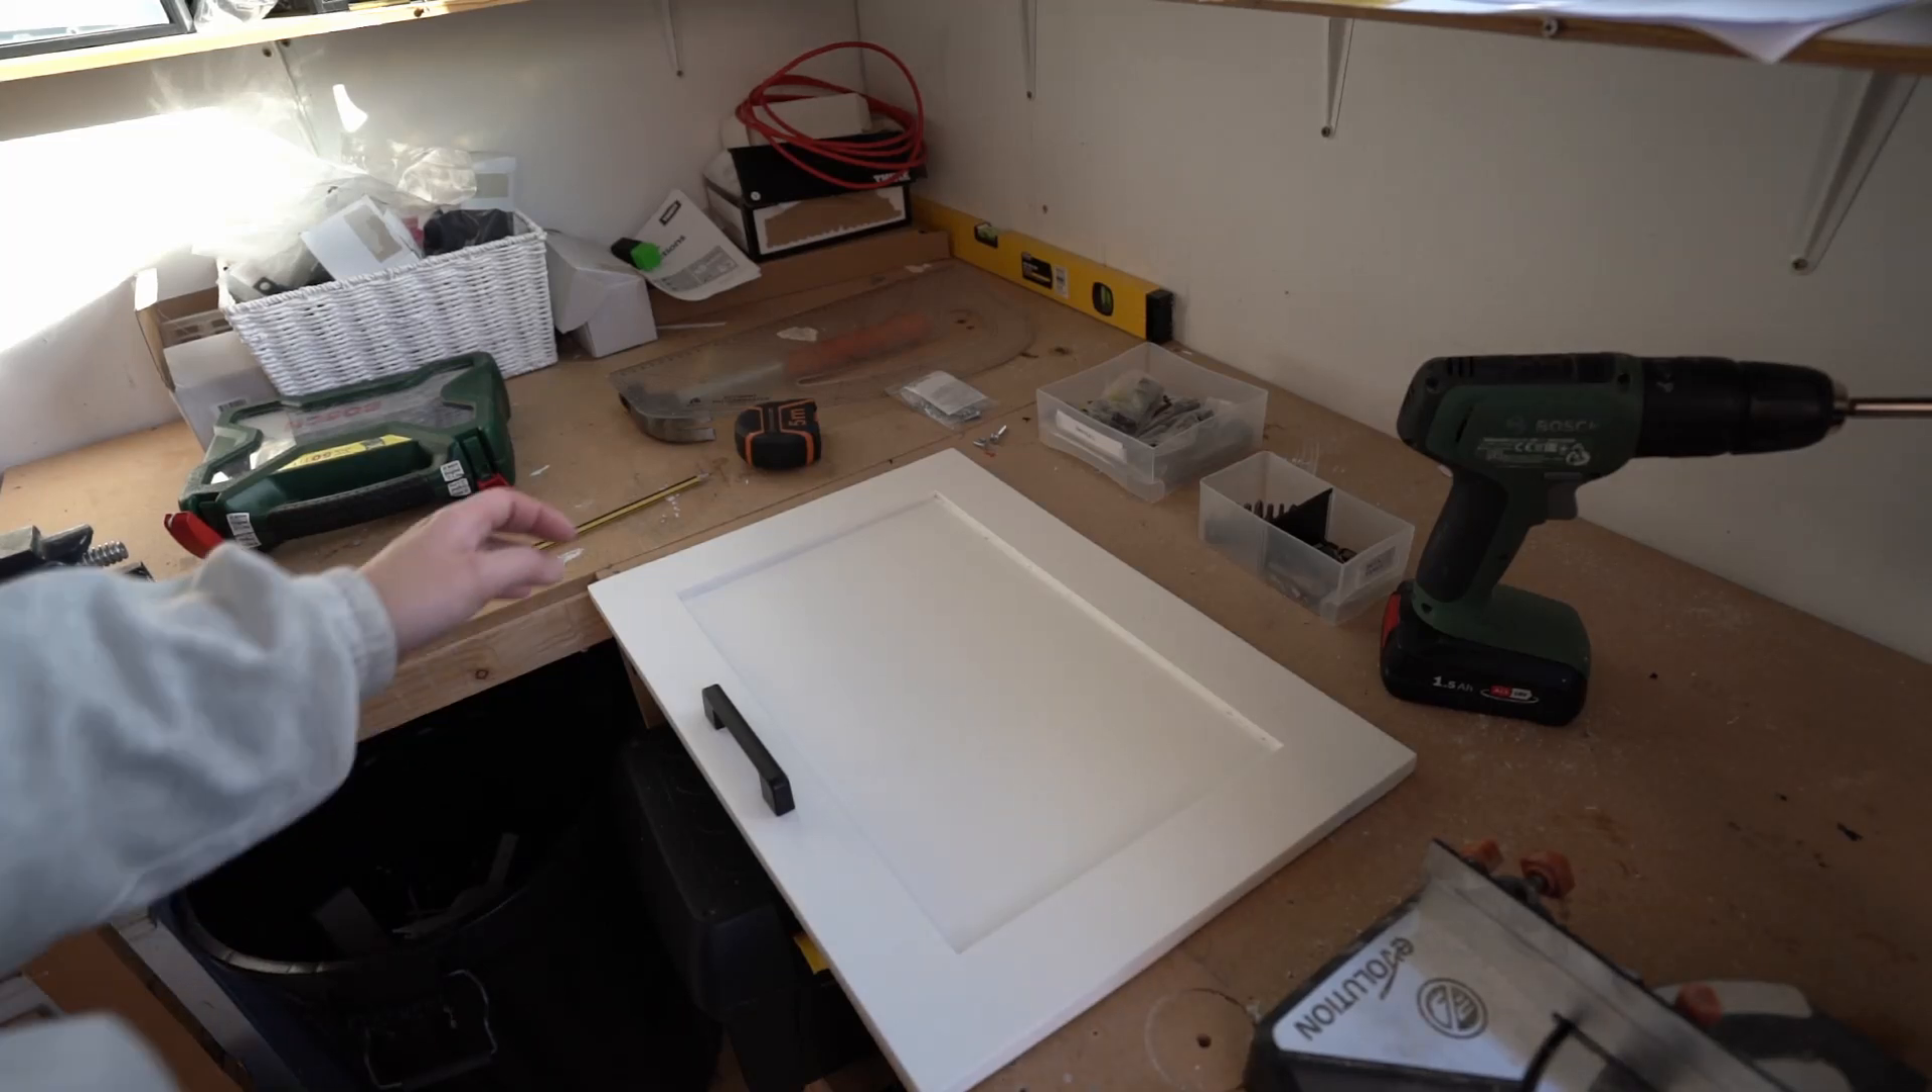And then just like that you've got your handle on.